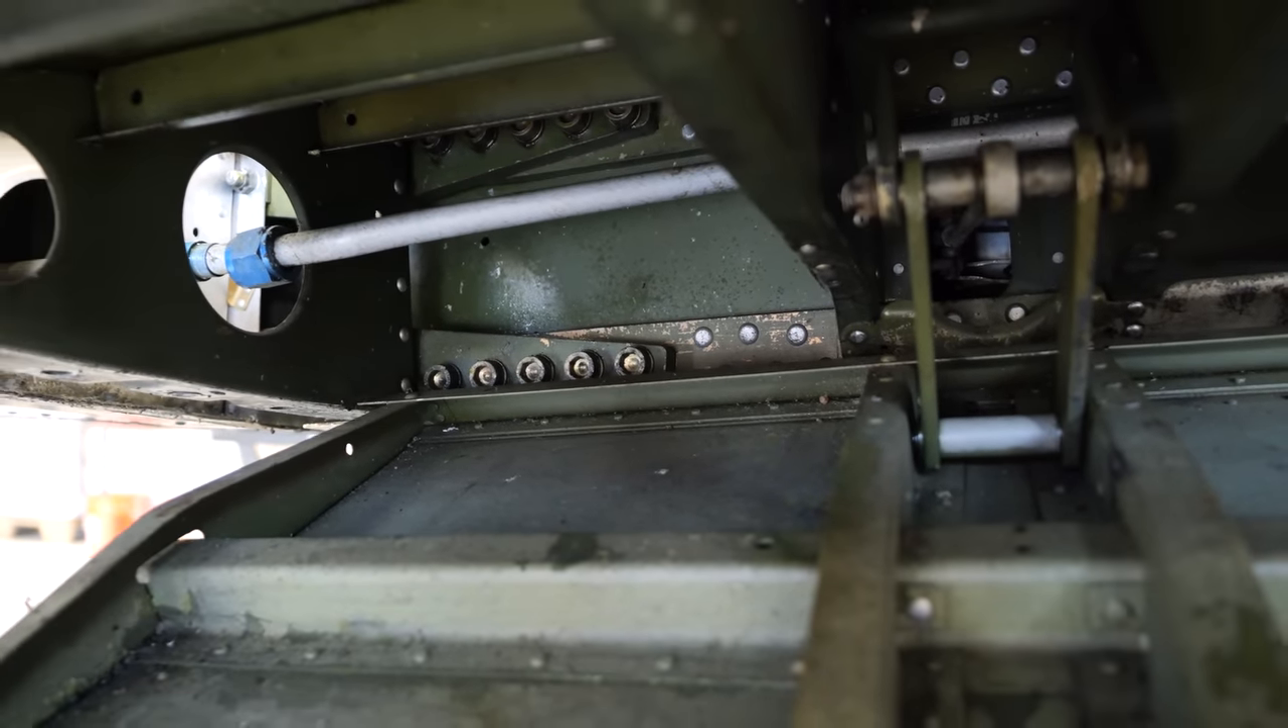If you look under the flap, it's got one, two, three, four, five bolts that we never took off.